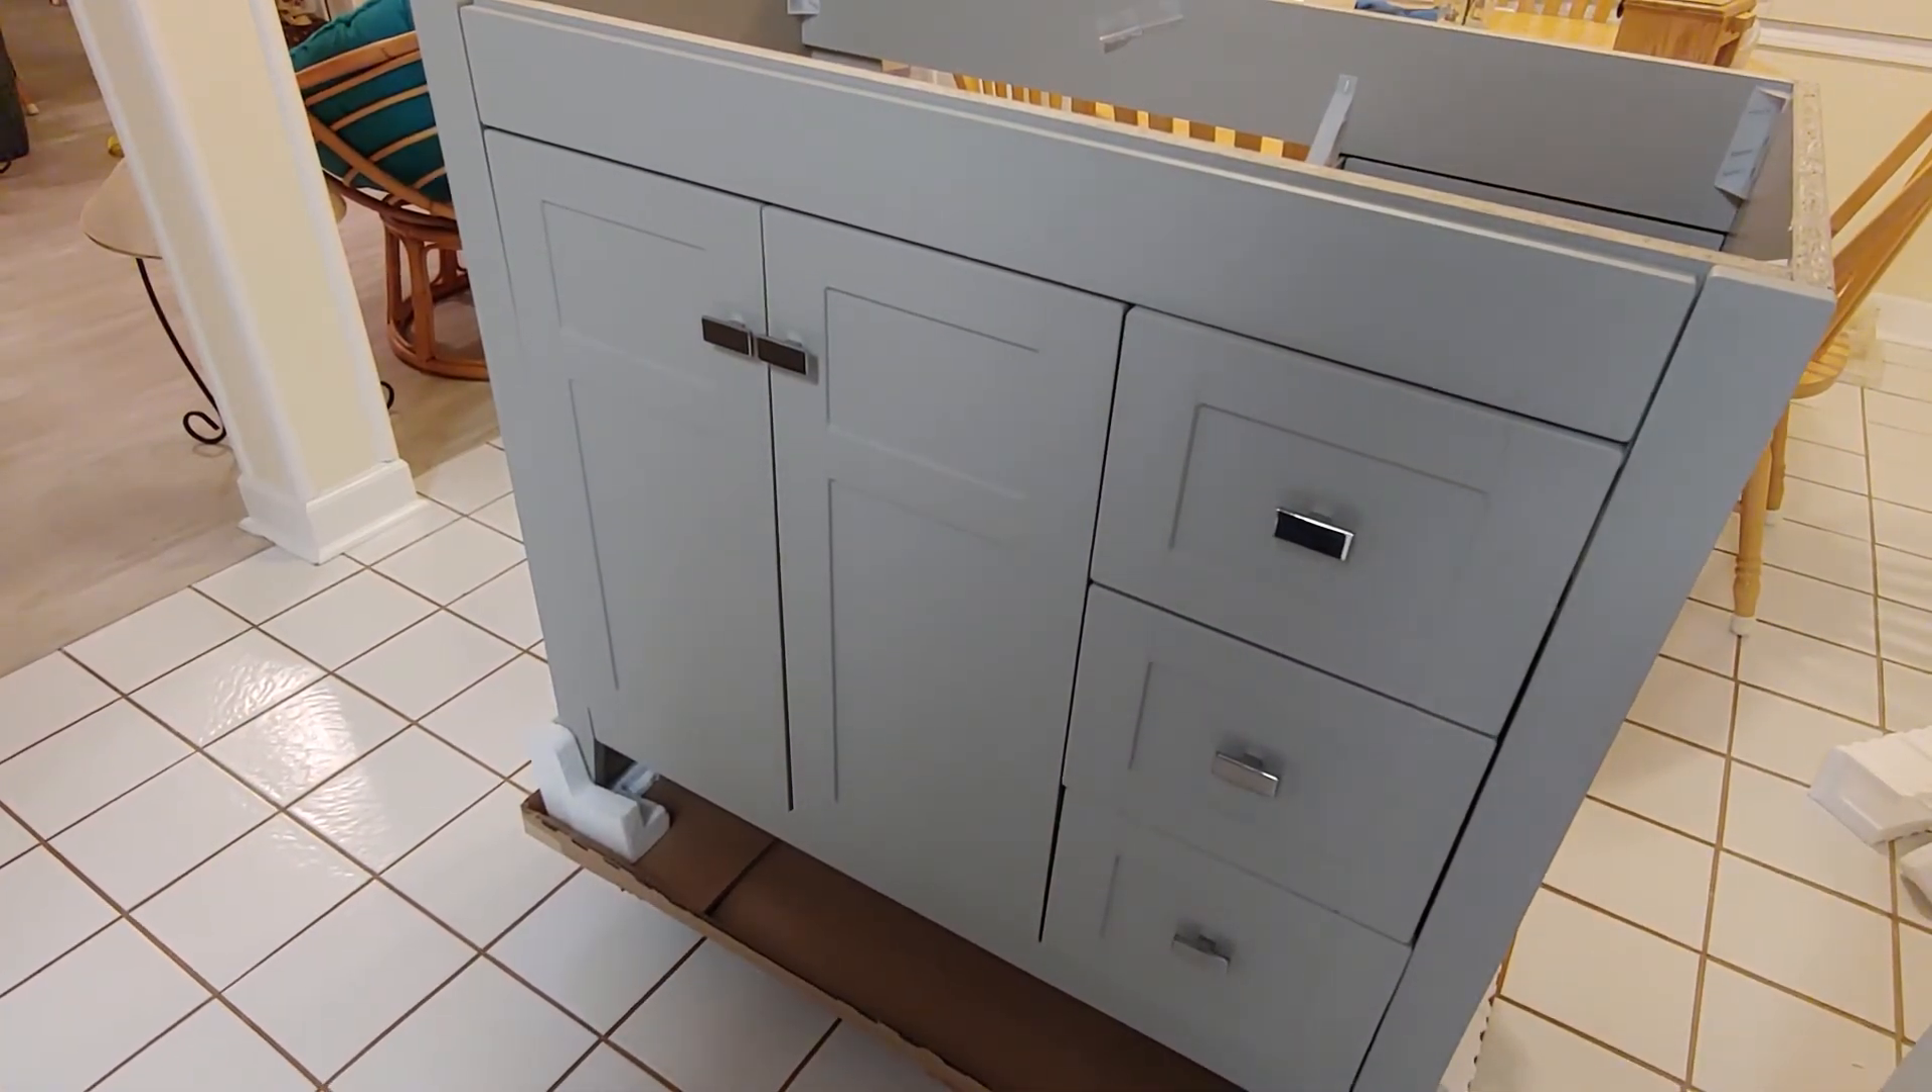All your drawer pulls and door handles are now installed.